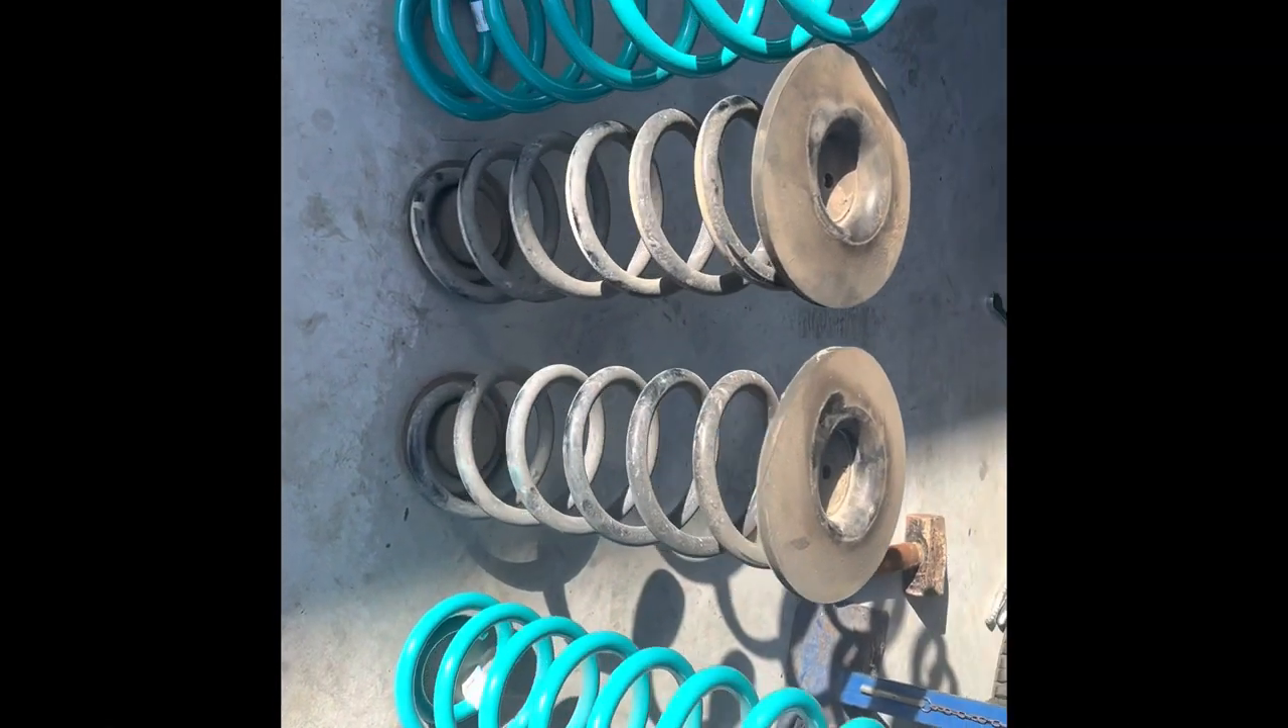There's the springs removed from the car, the old and obviously the new on the outside.